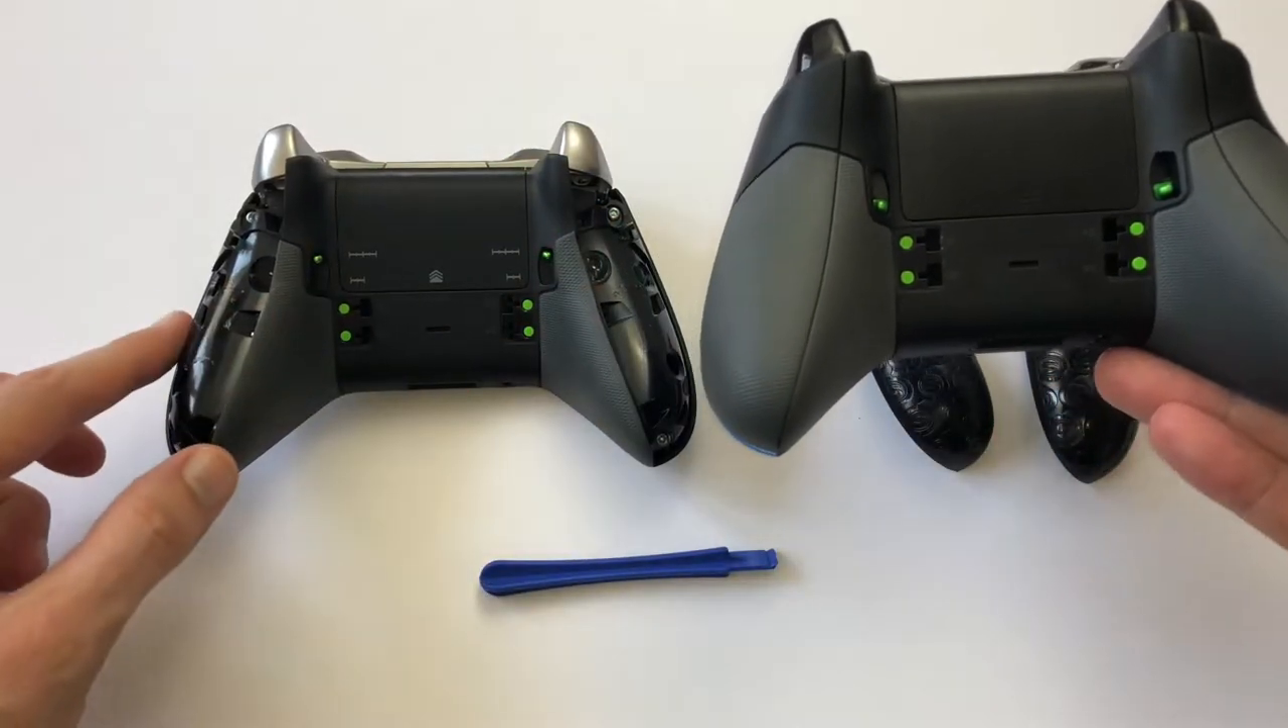So as you can see here this is my old Elite controller and I have already removed the grips from there.